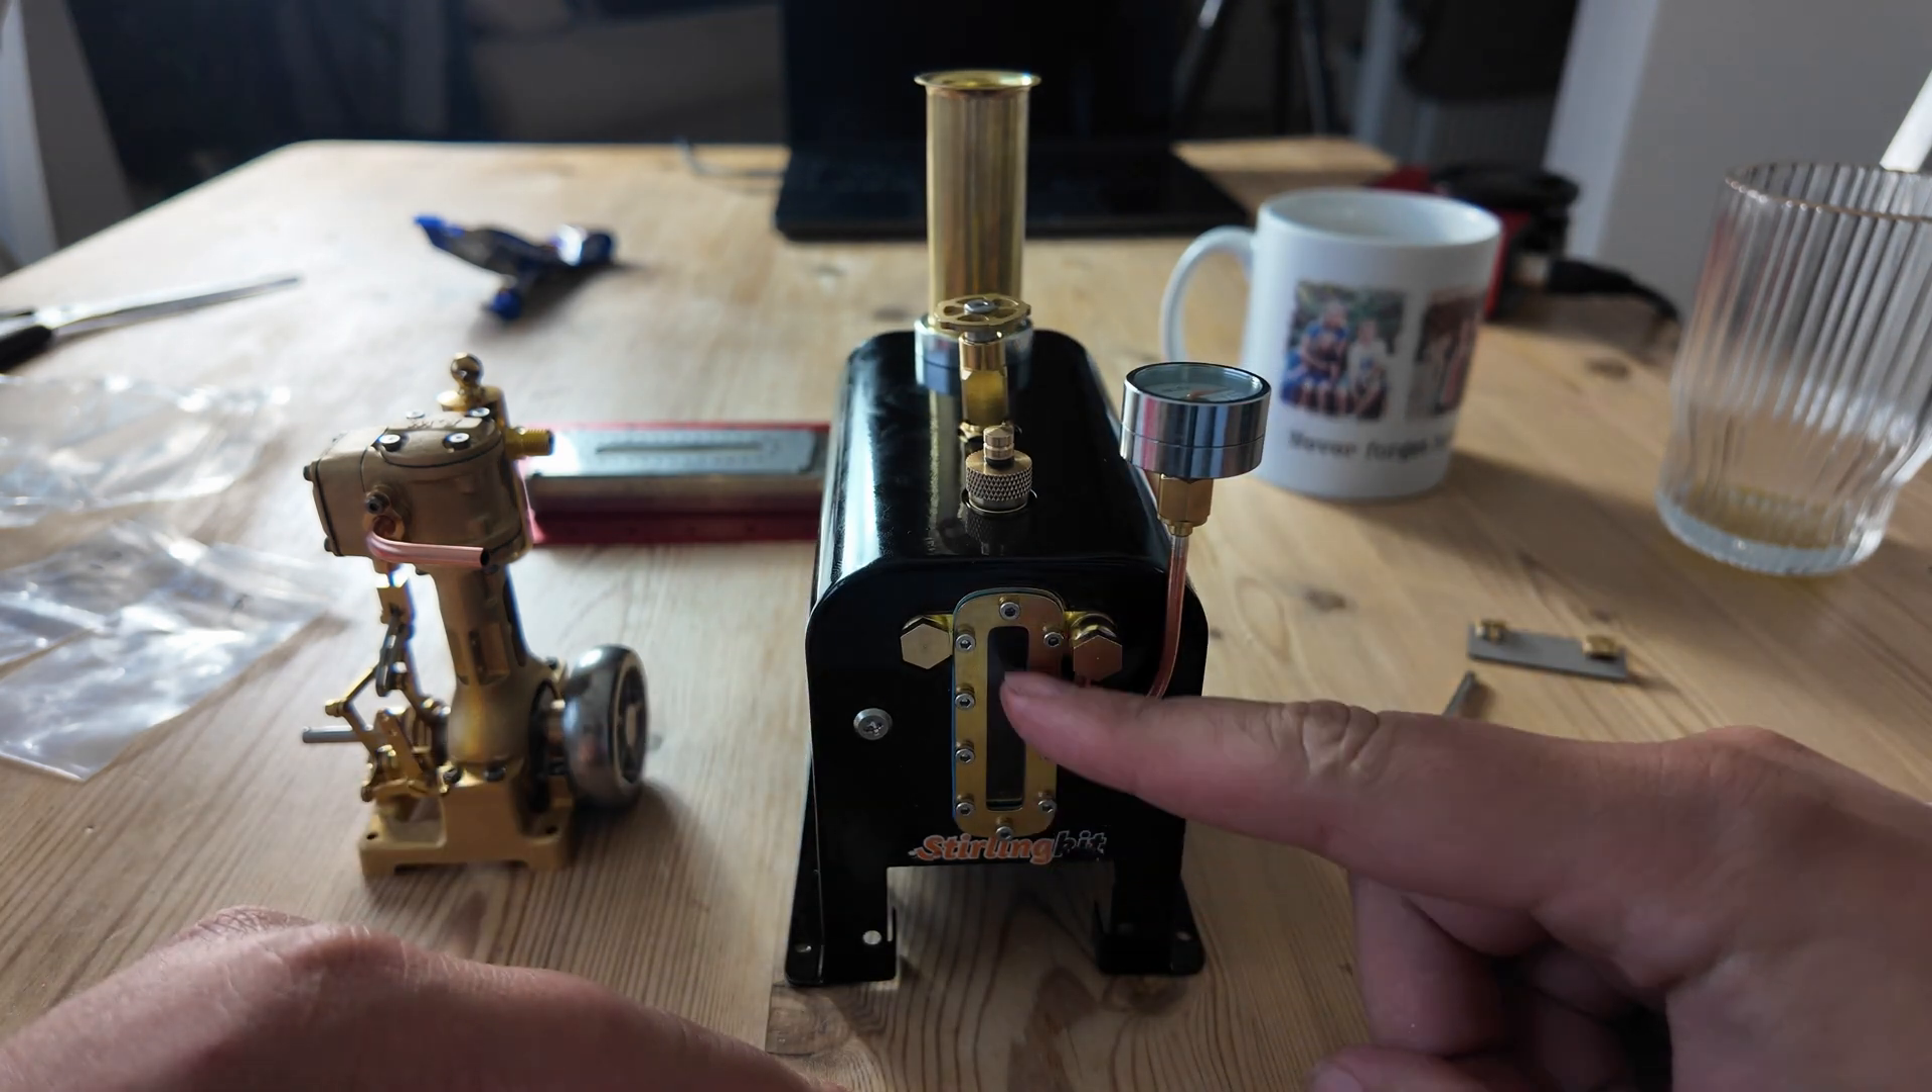Um i've put the boiler in situ it now has the glass in um and it has the pressure valve and the pressure gauge and a regulator here on top.